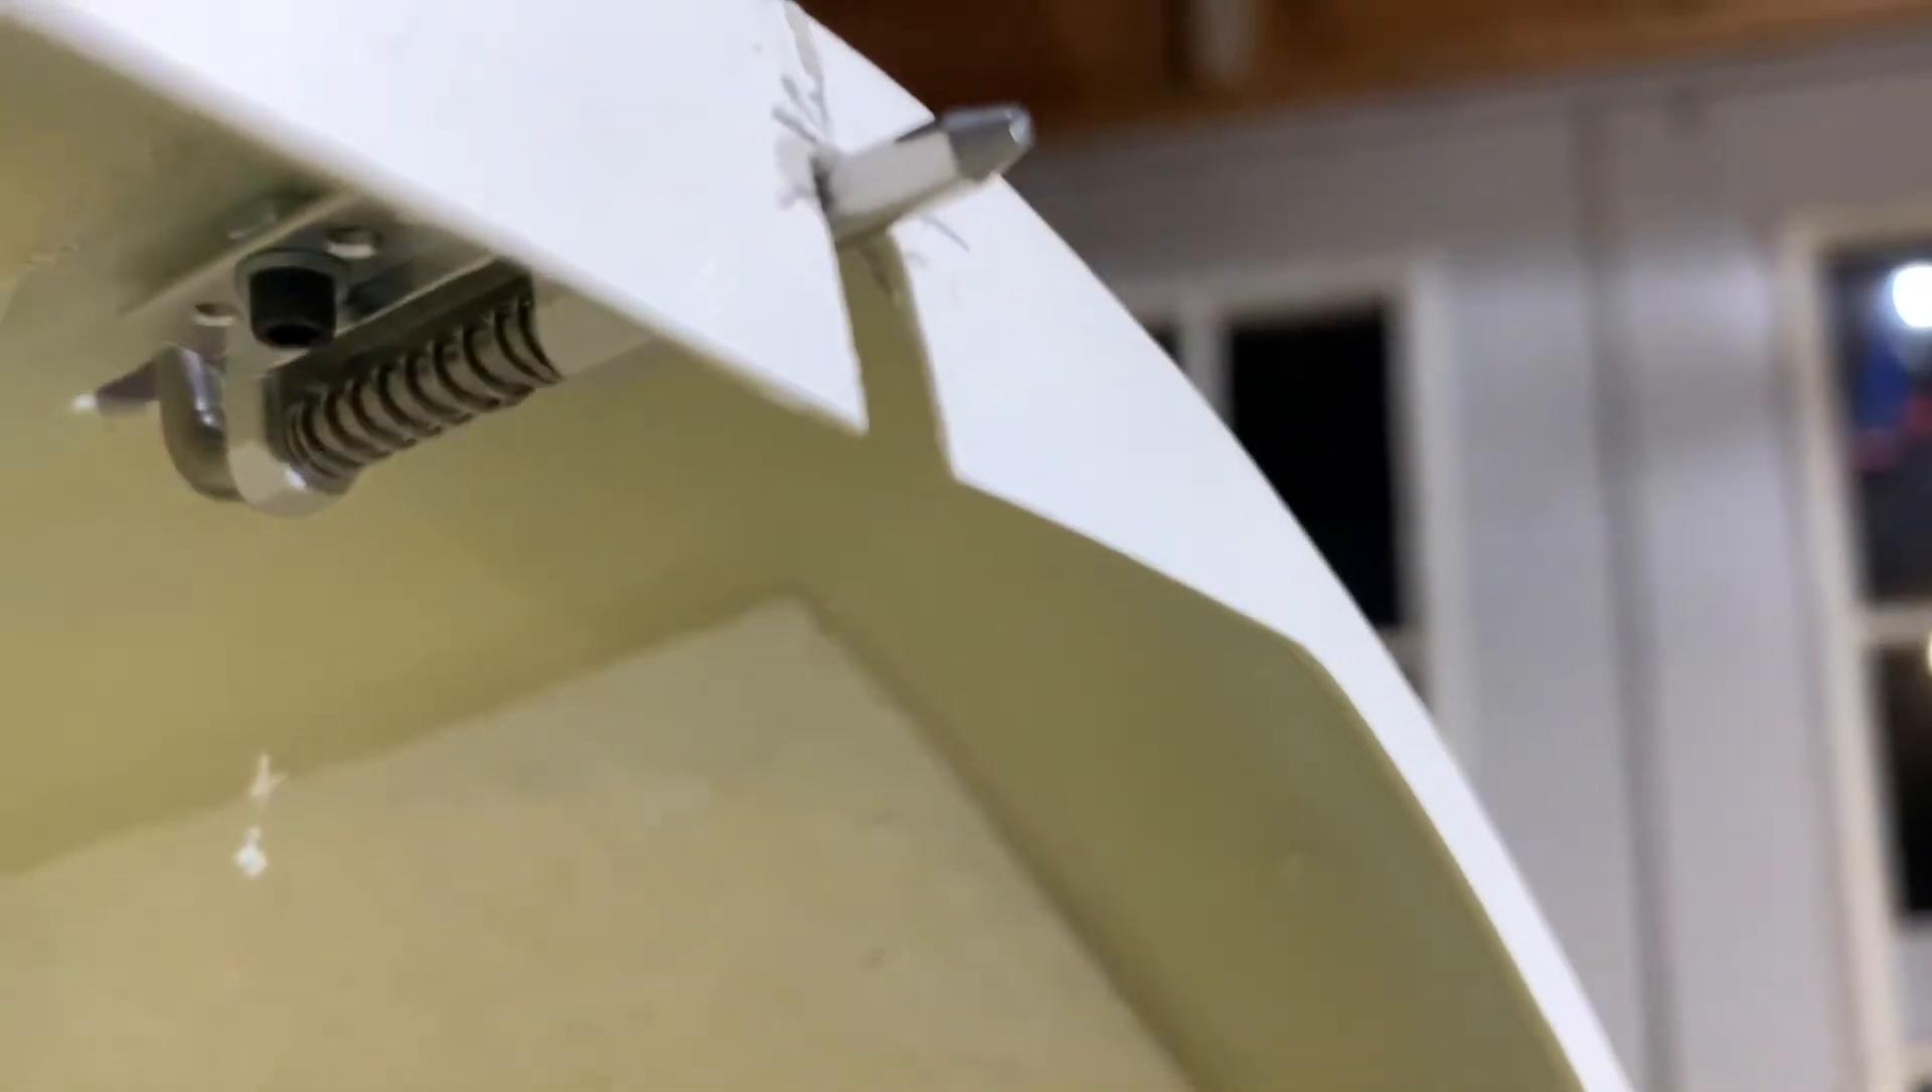So we have the latch in place as you can see and if you look very carefully if you look between the latch and the top of the fuselage you'll see there's a nut.